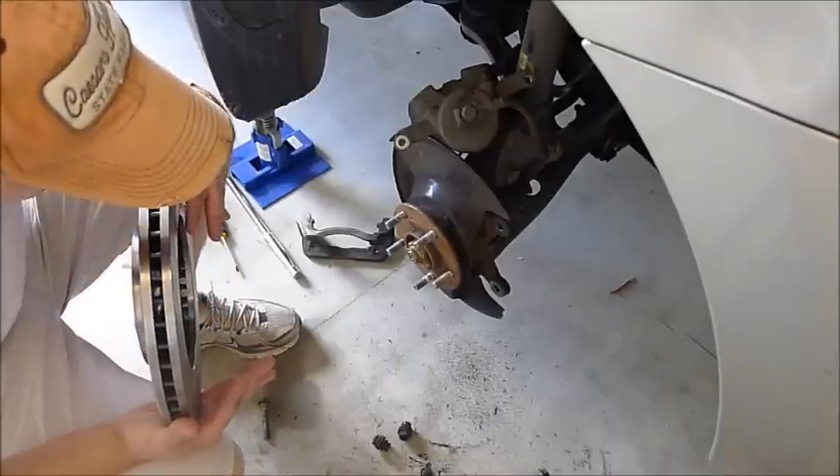Okay, so we got the old rotor off.